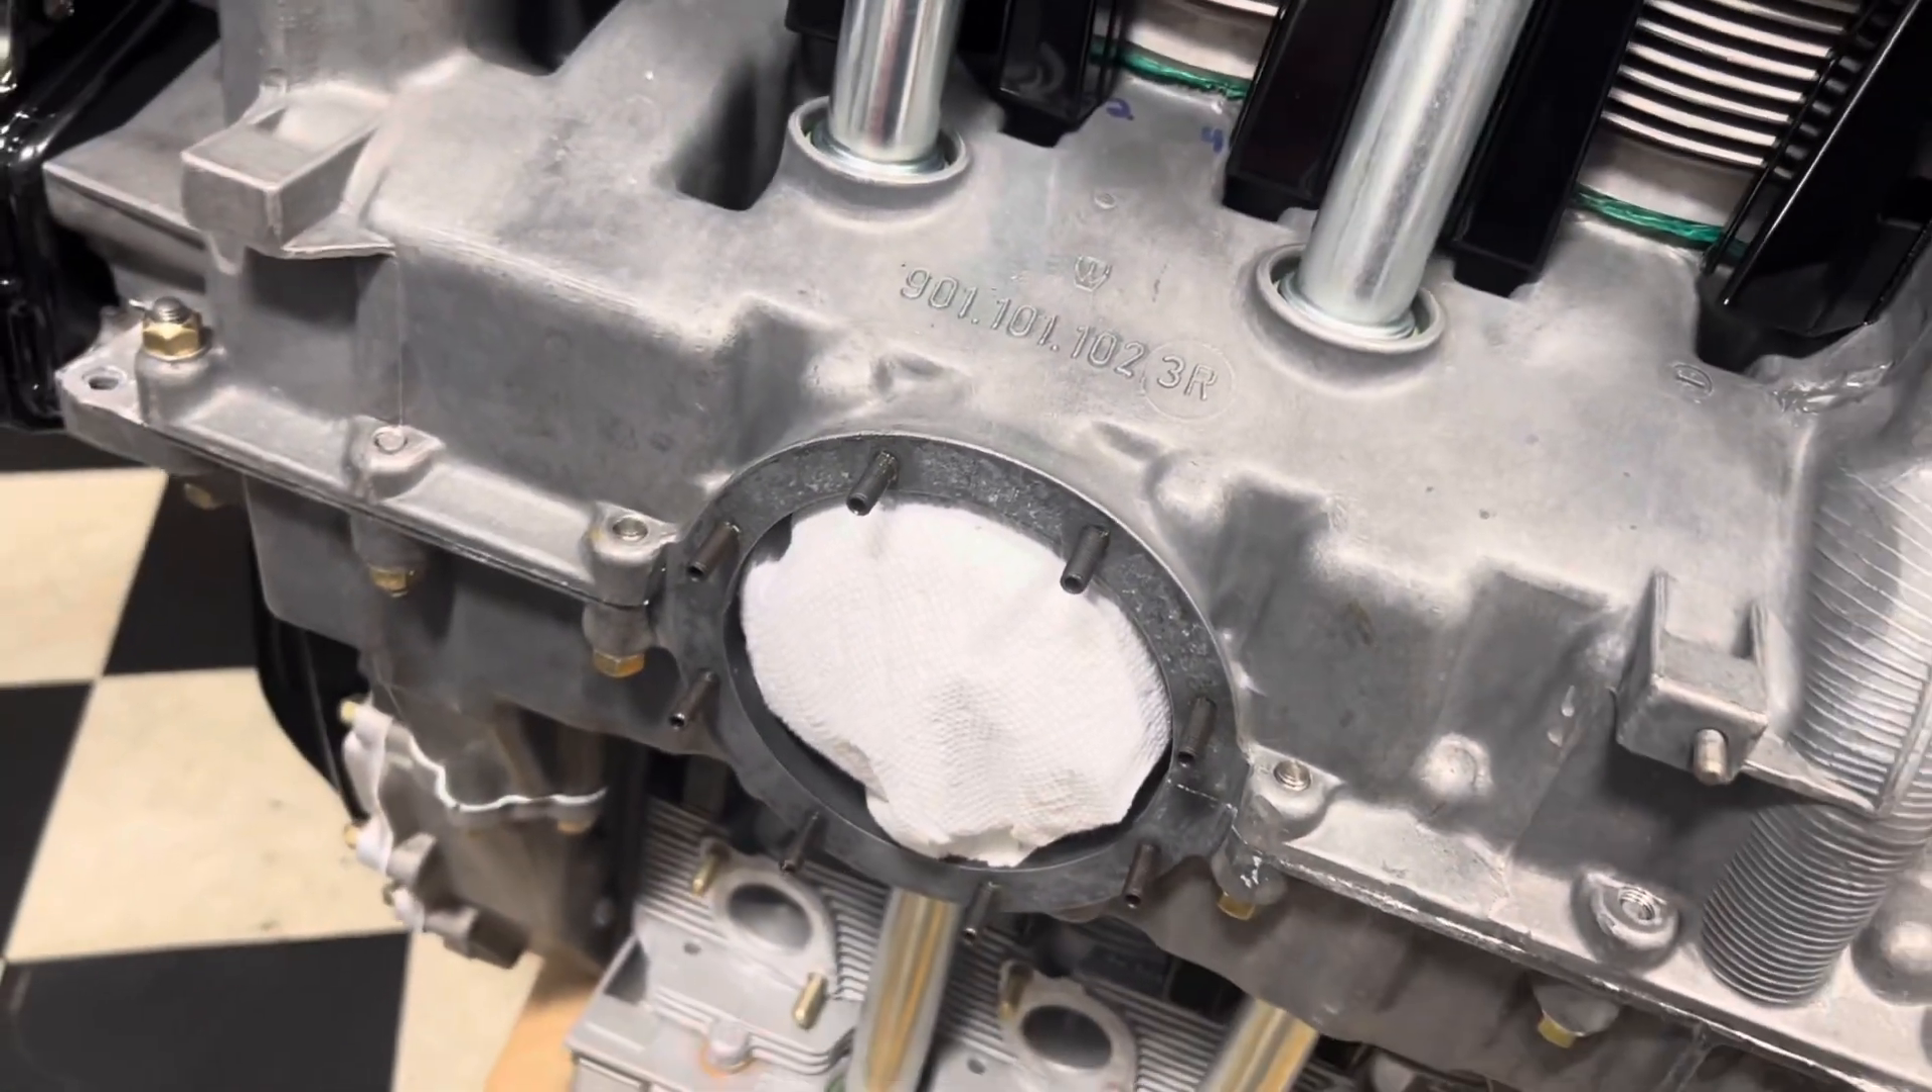All right, we've got our studs in.